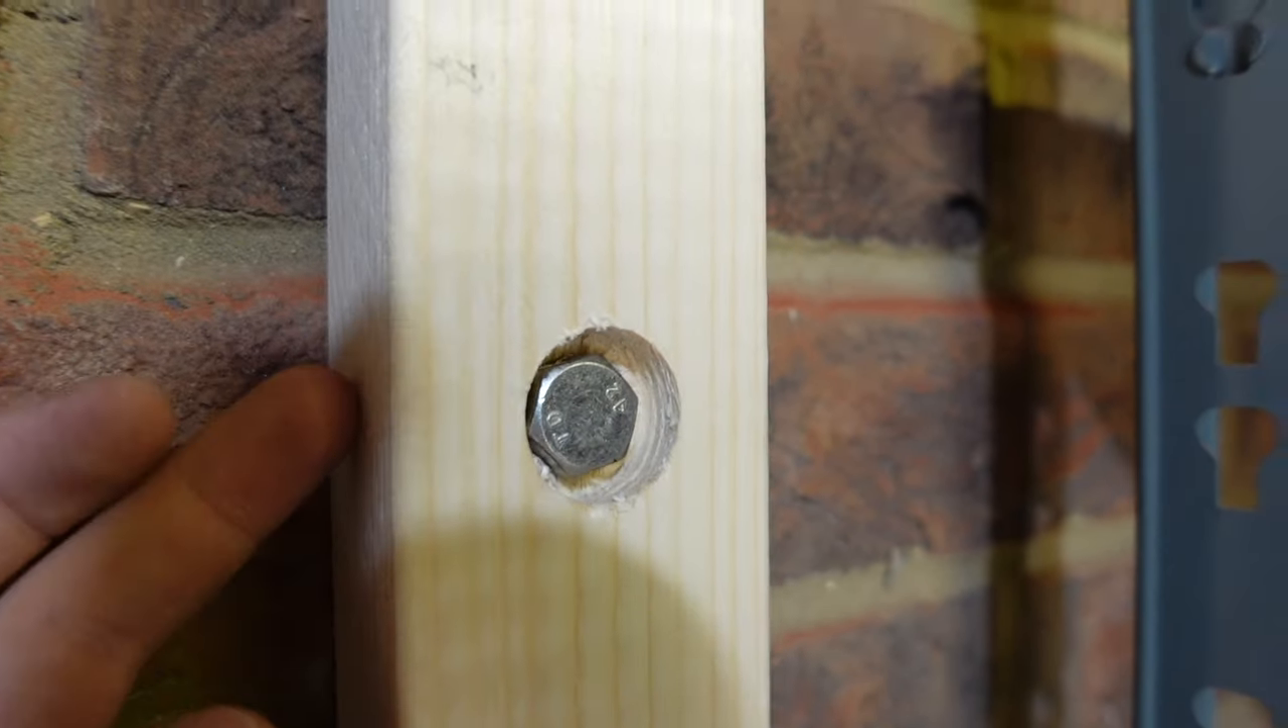The head of the bolt is recessed in the piece of wood.